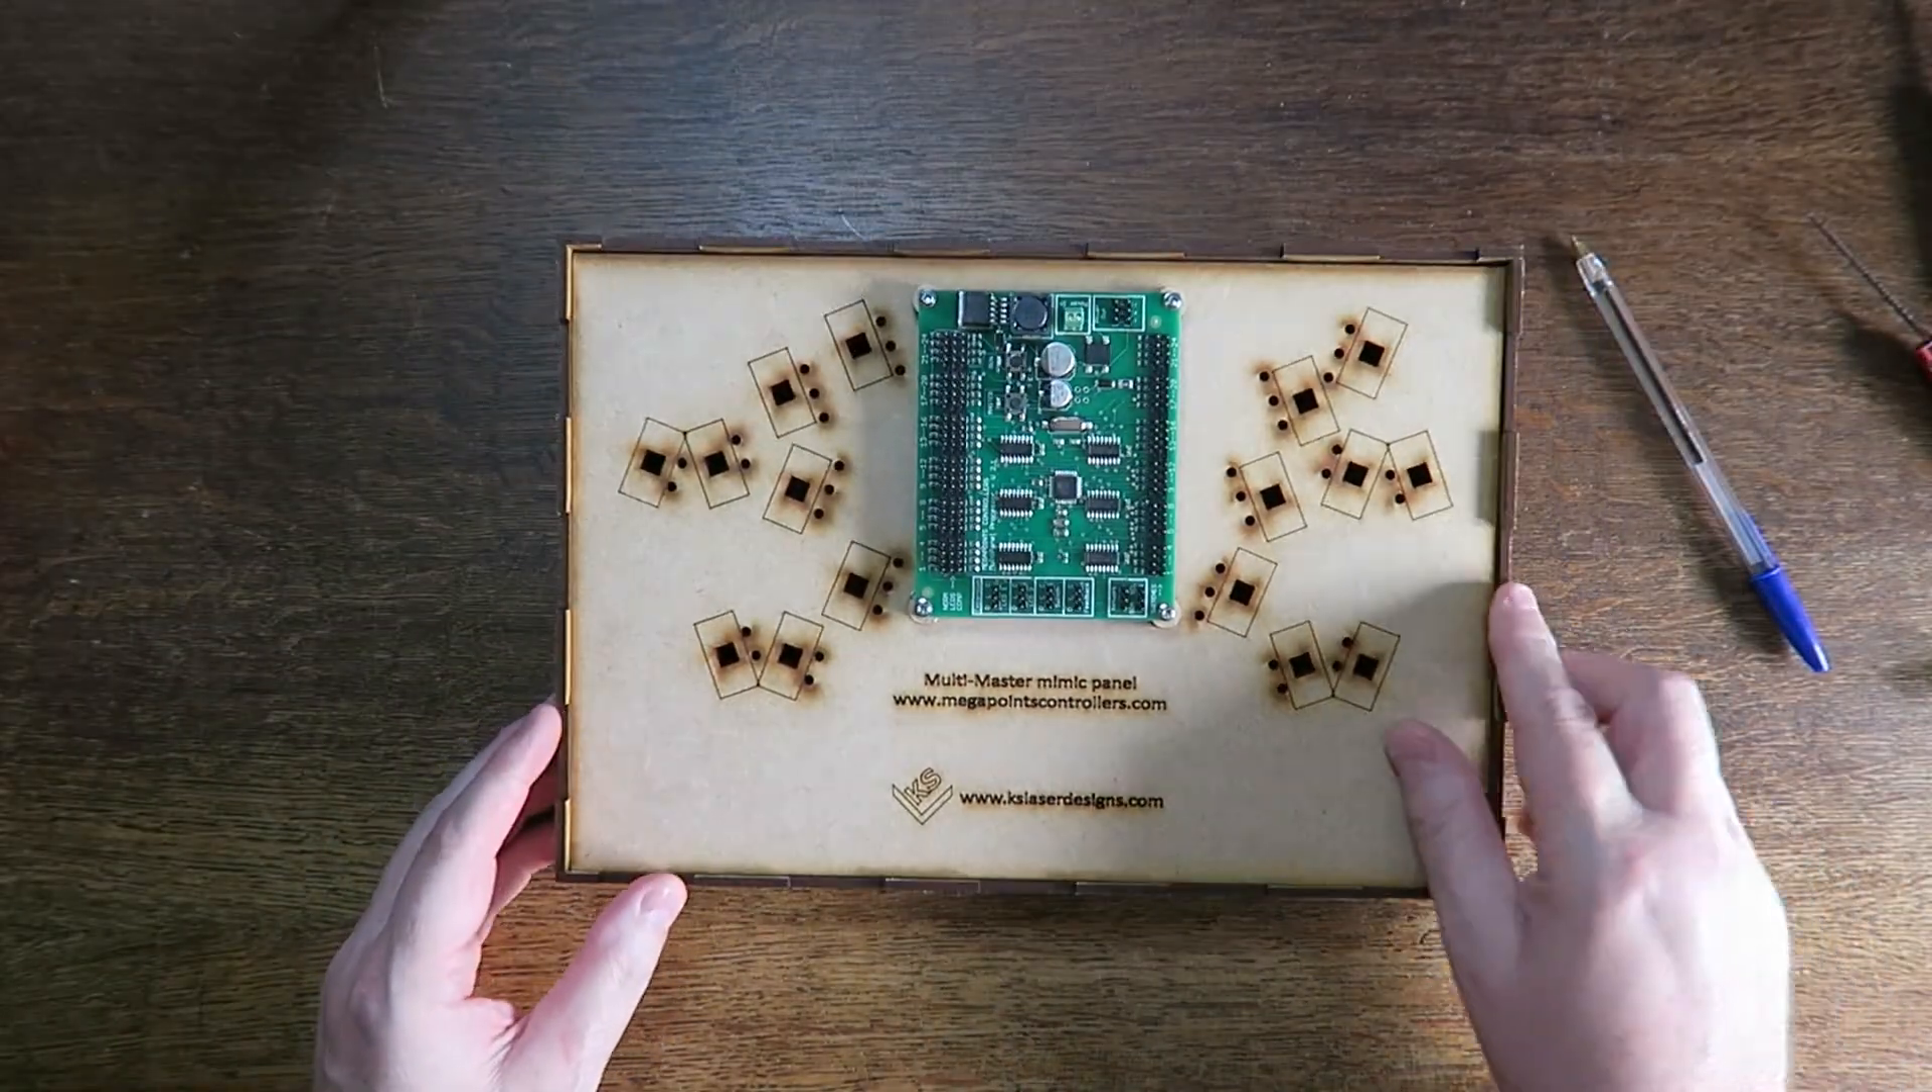So there's my multi-panel attached to the inside of the fascia.